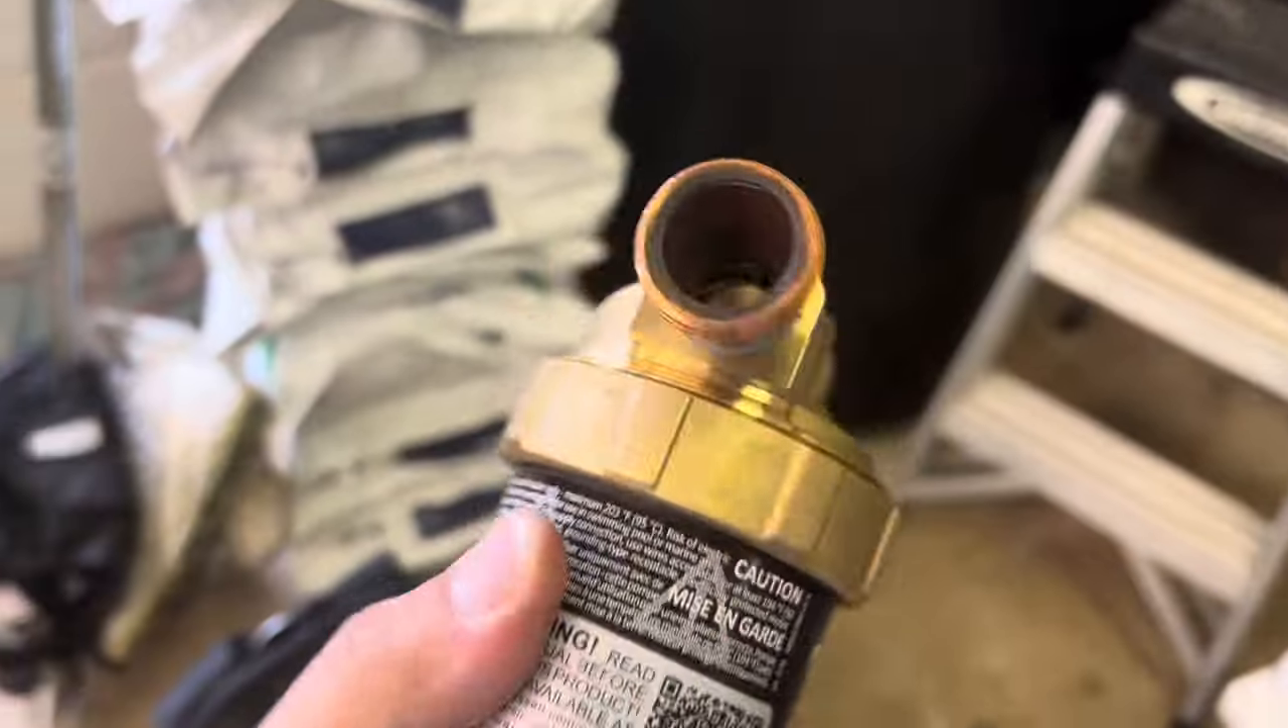All right guys we got our fittings installed in our new pump.